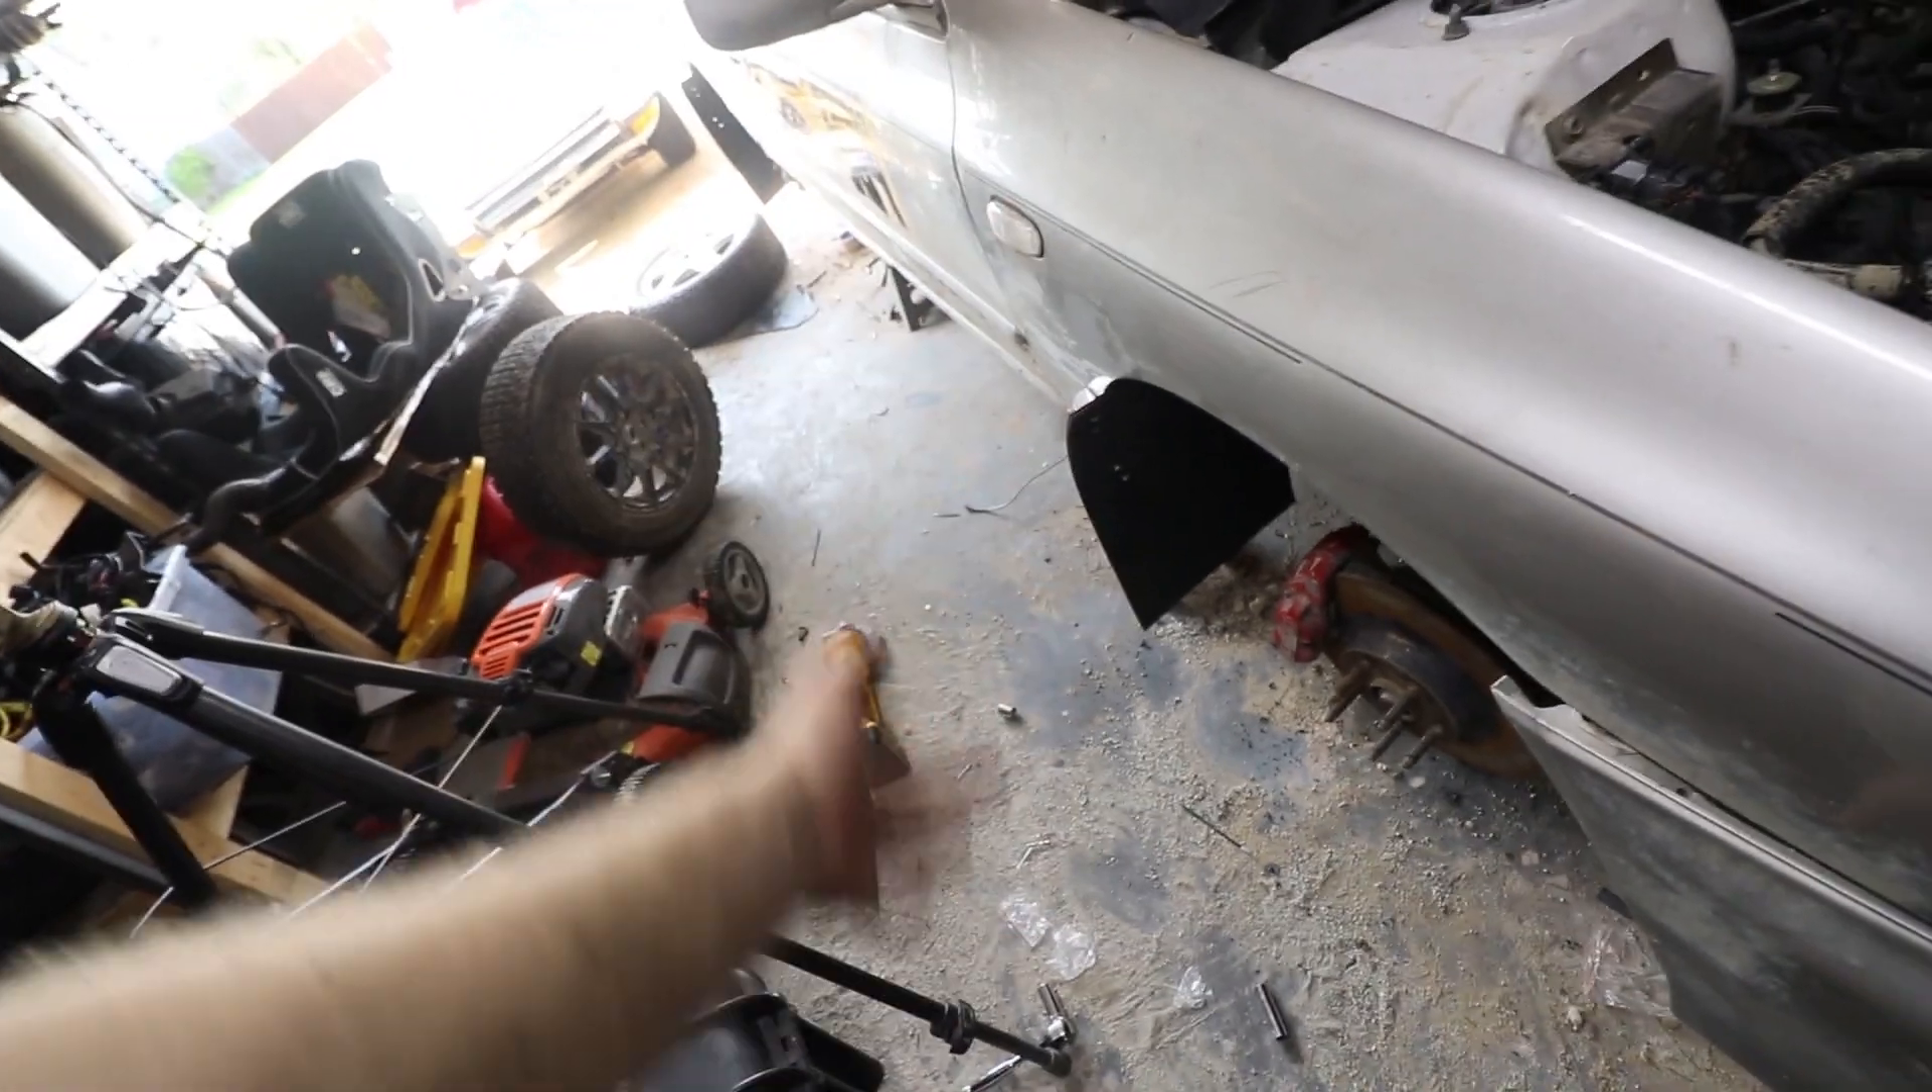Finally the last mud flap is on.